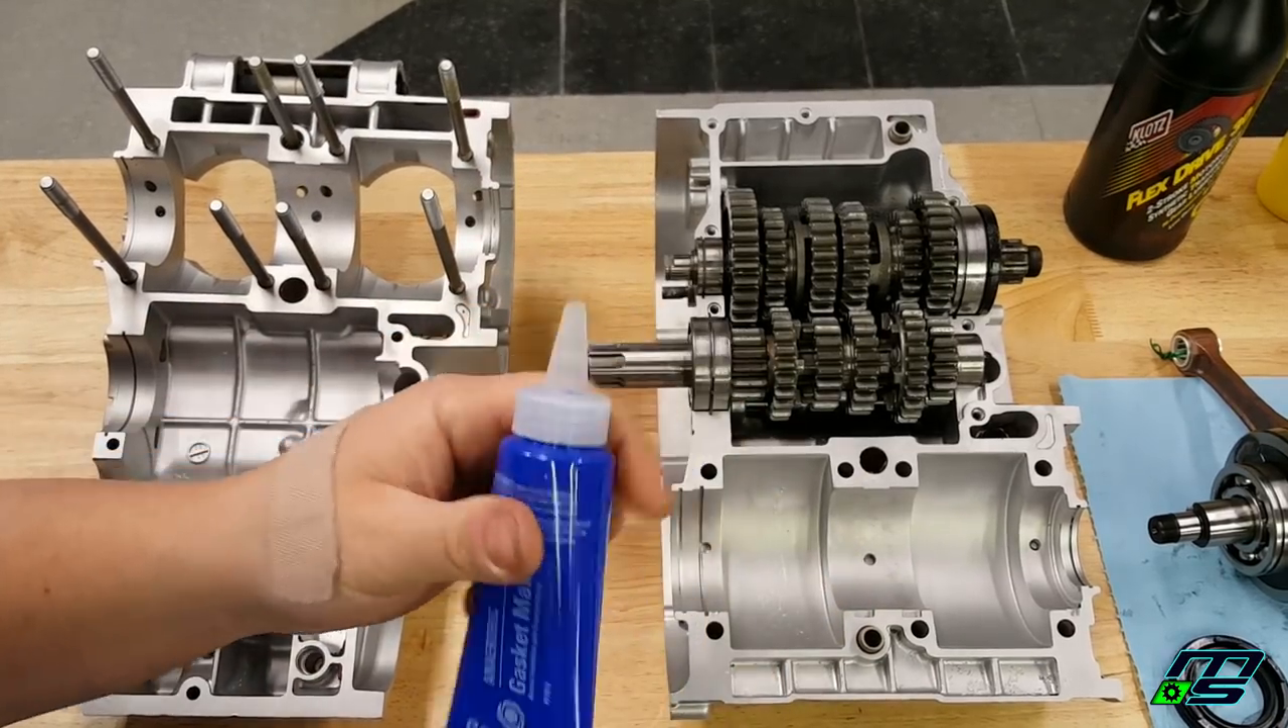The transmission is in there.